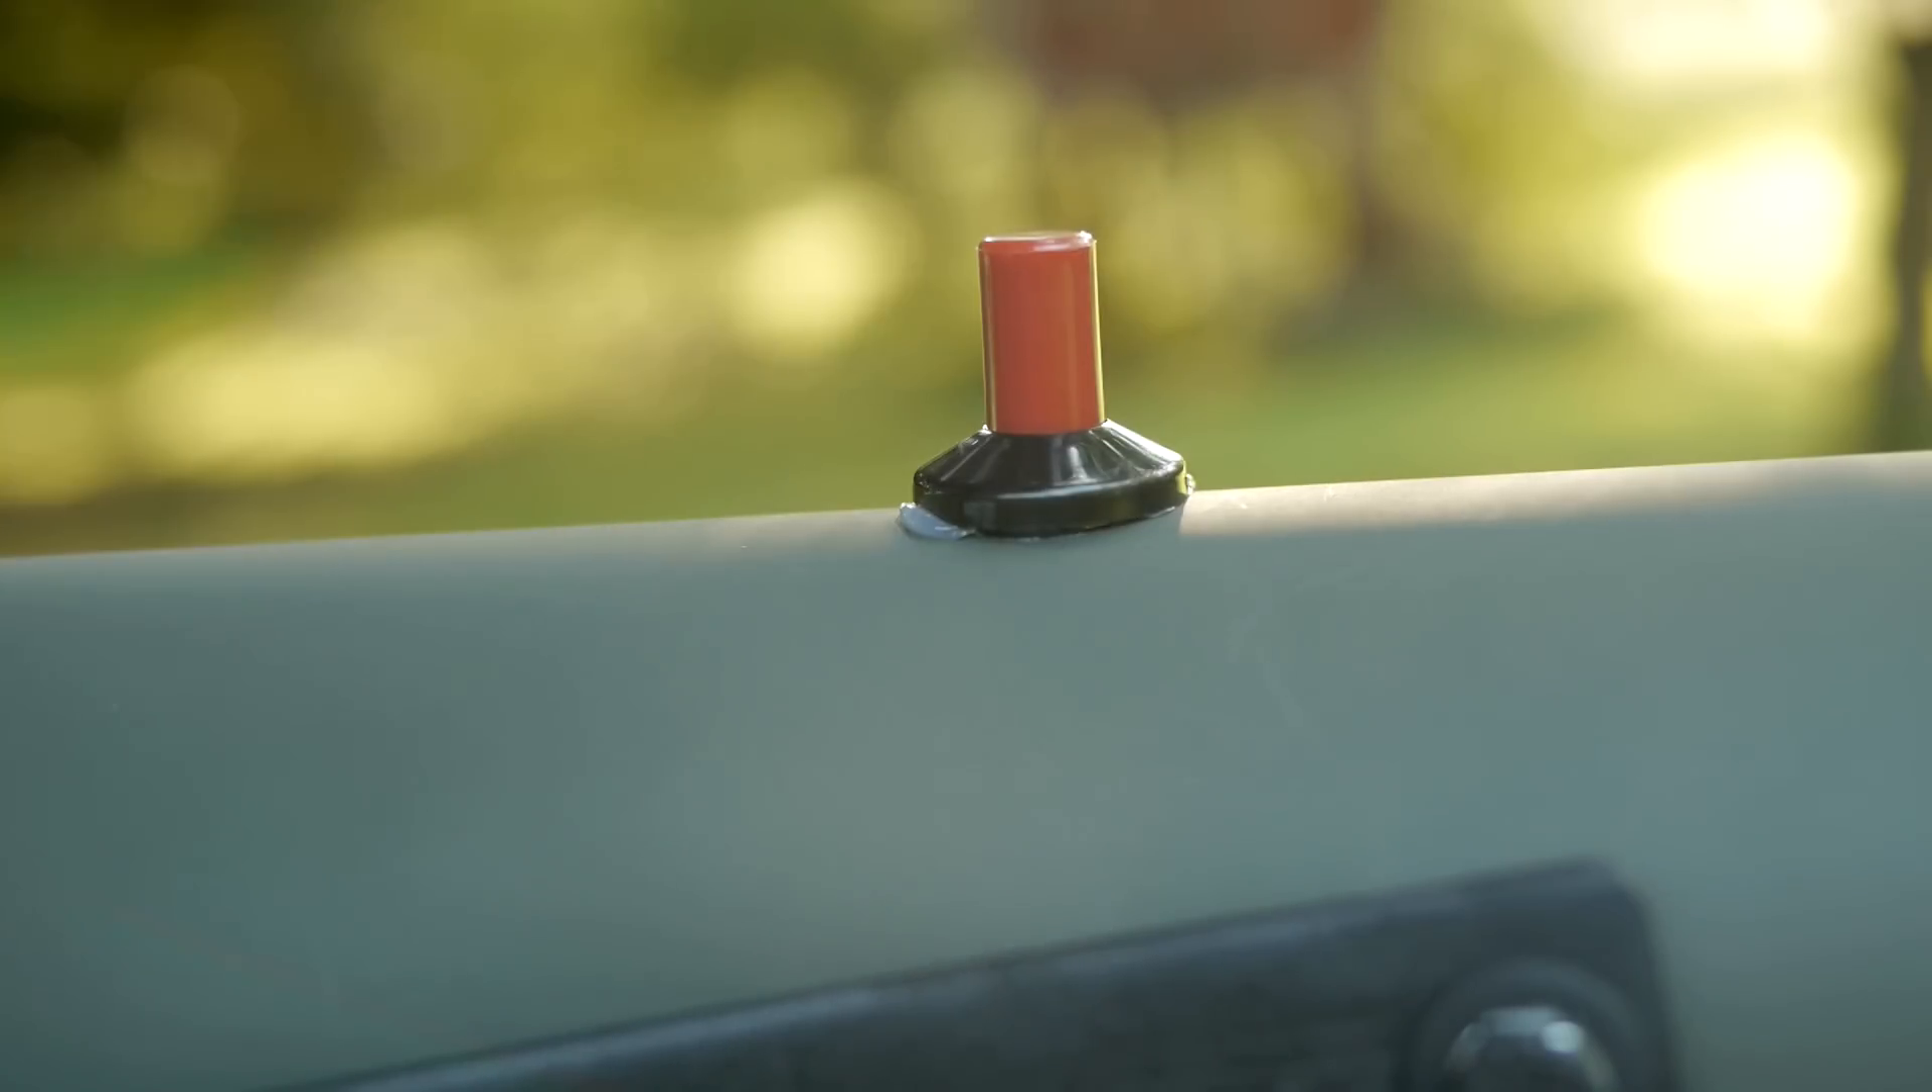Some hot glue holds the button in place, completing this project.